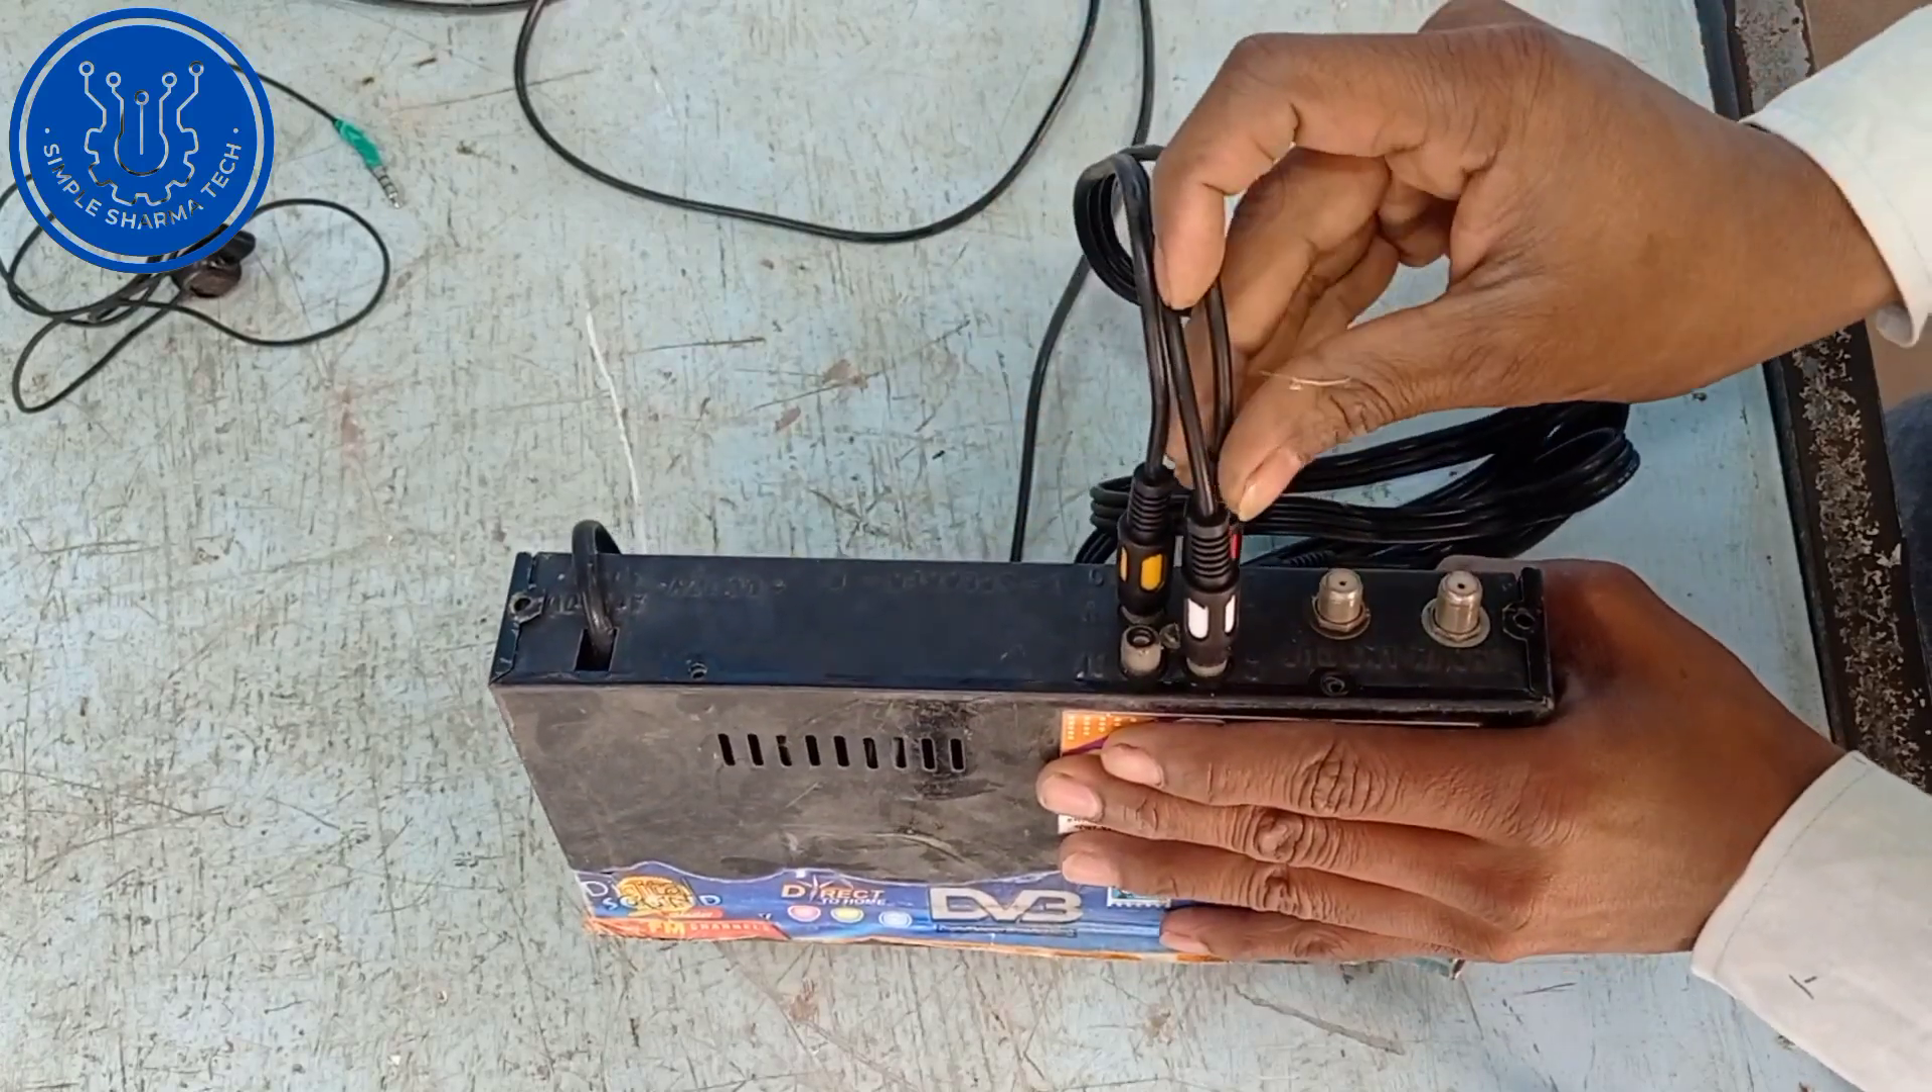यह video video और यह audio का connection हो गया।